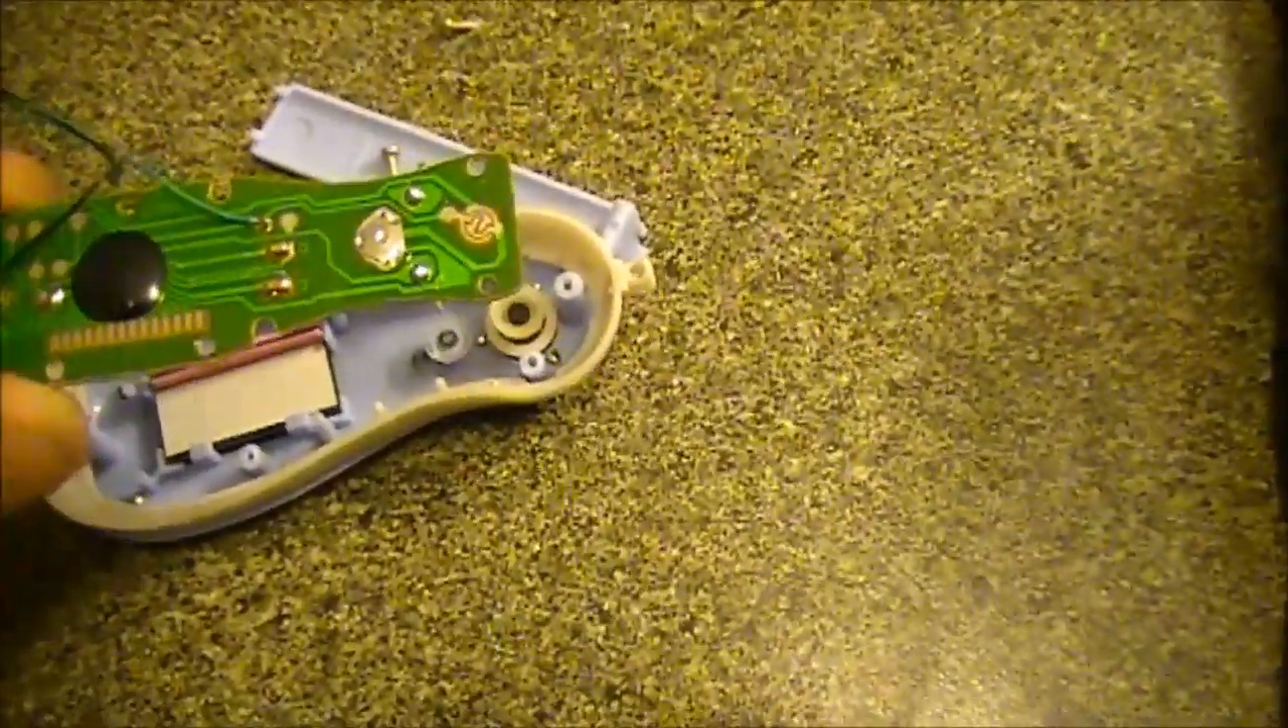Okay so I pulled the board out of this counter.